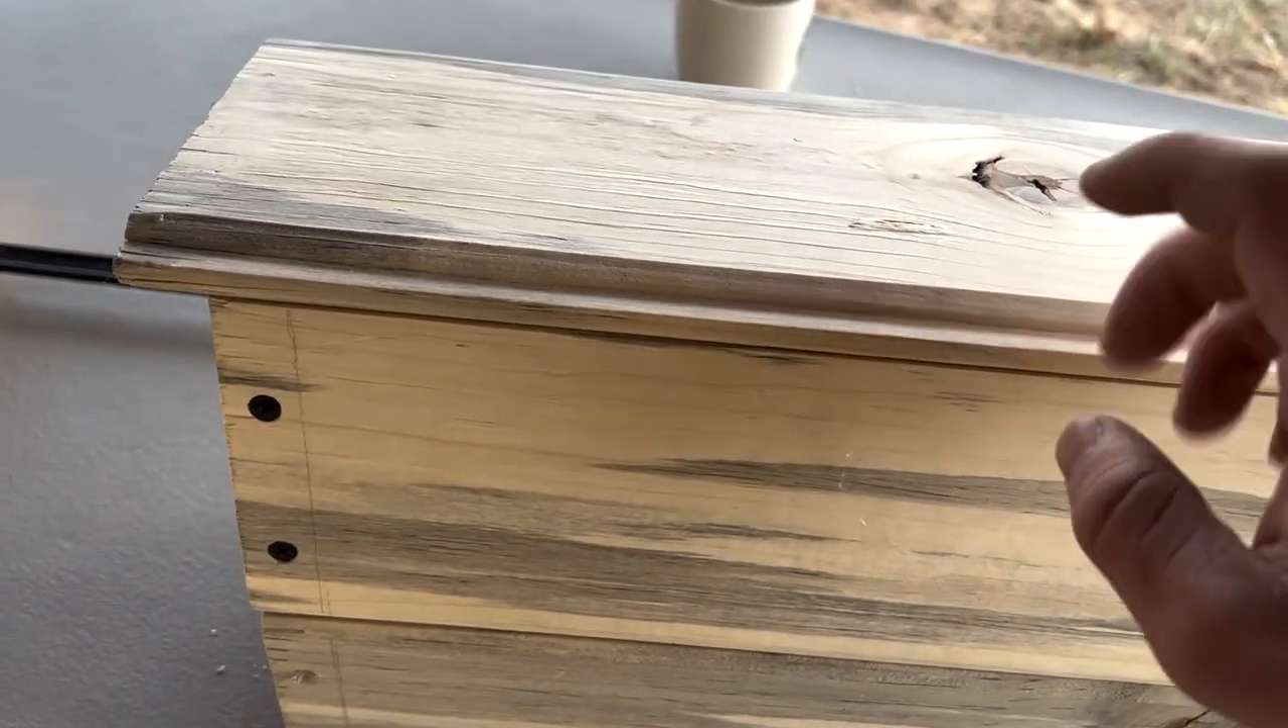All right, I got the lid on here.